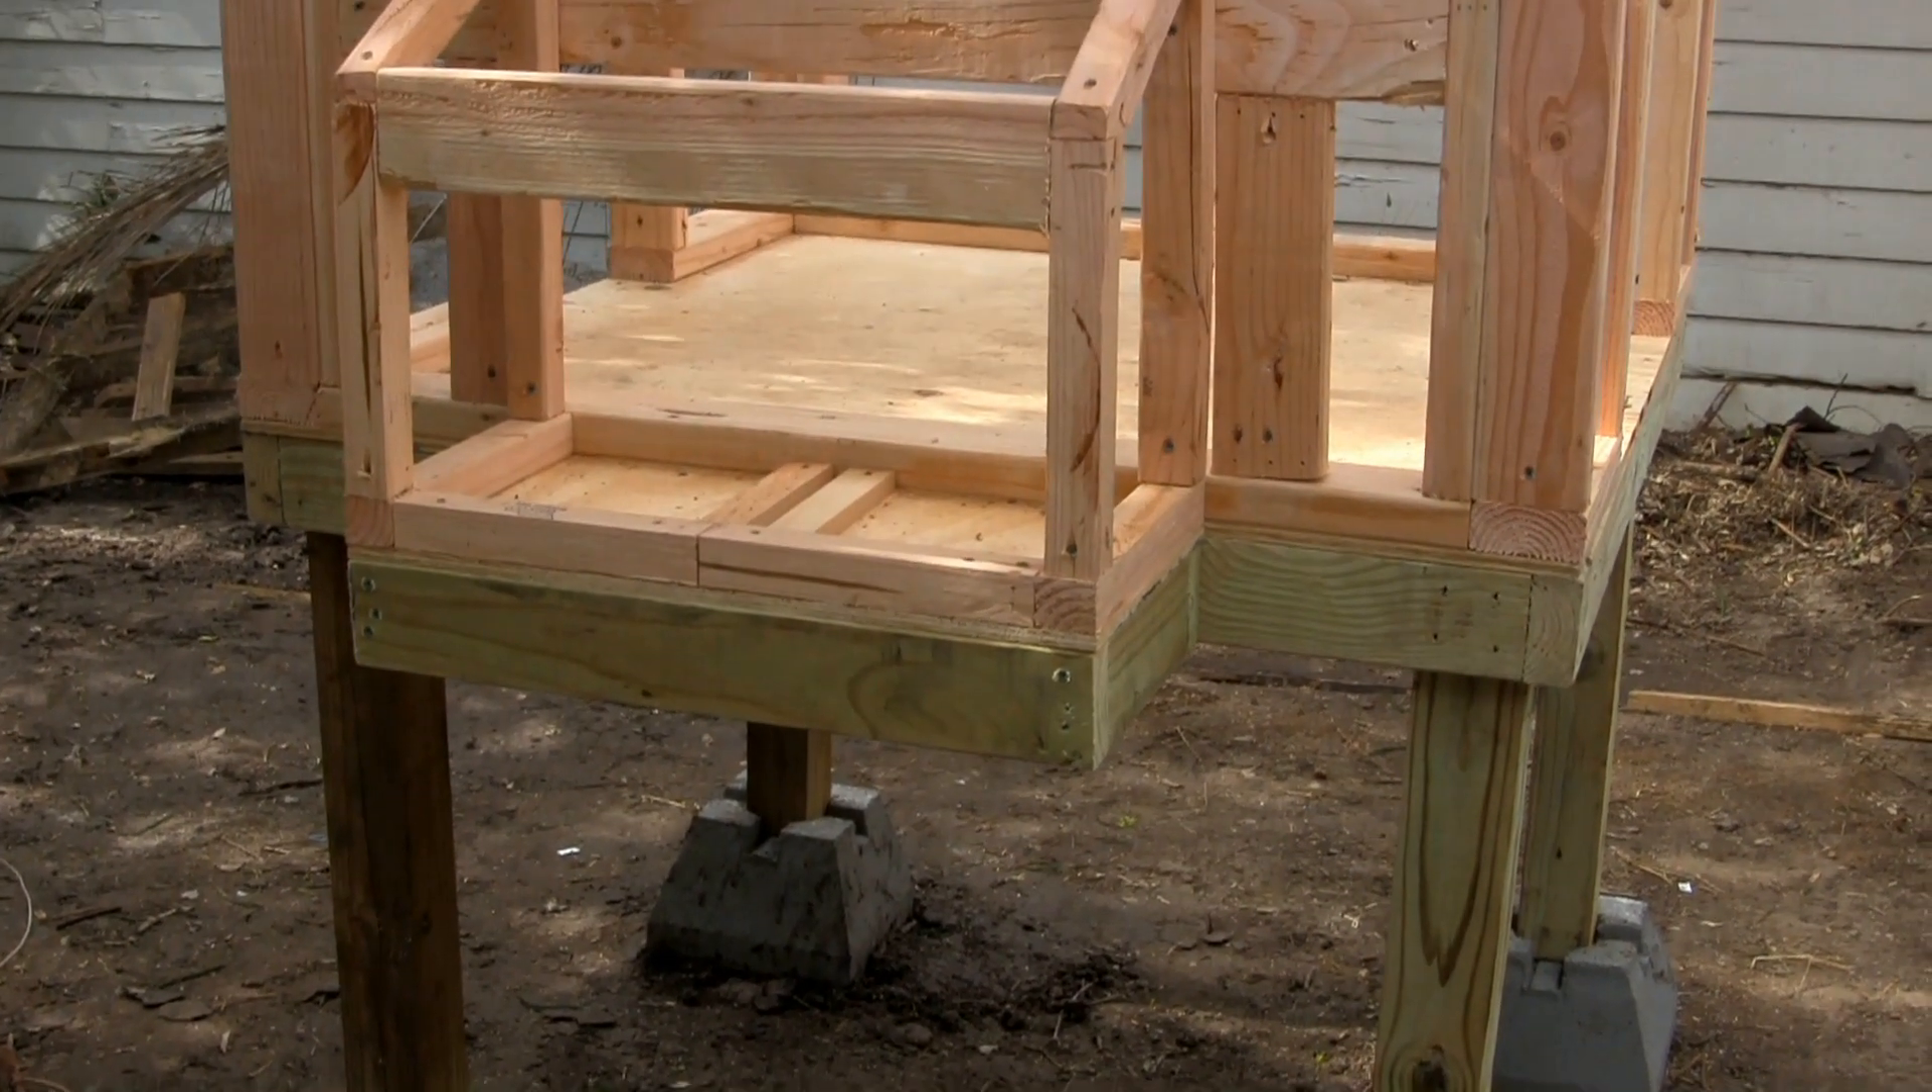And over here is the nesting box framed out.